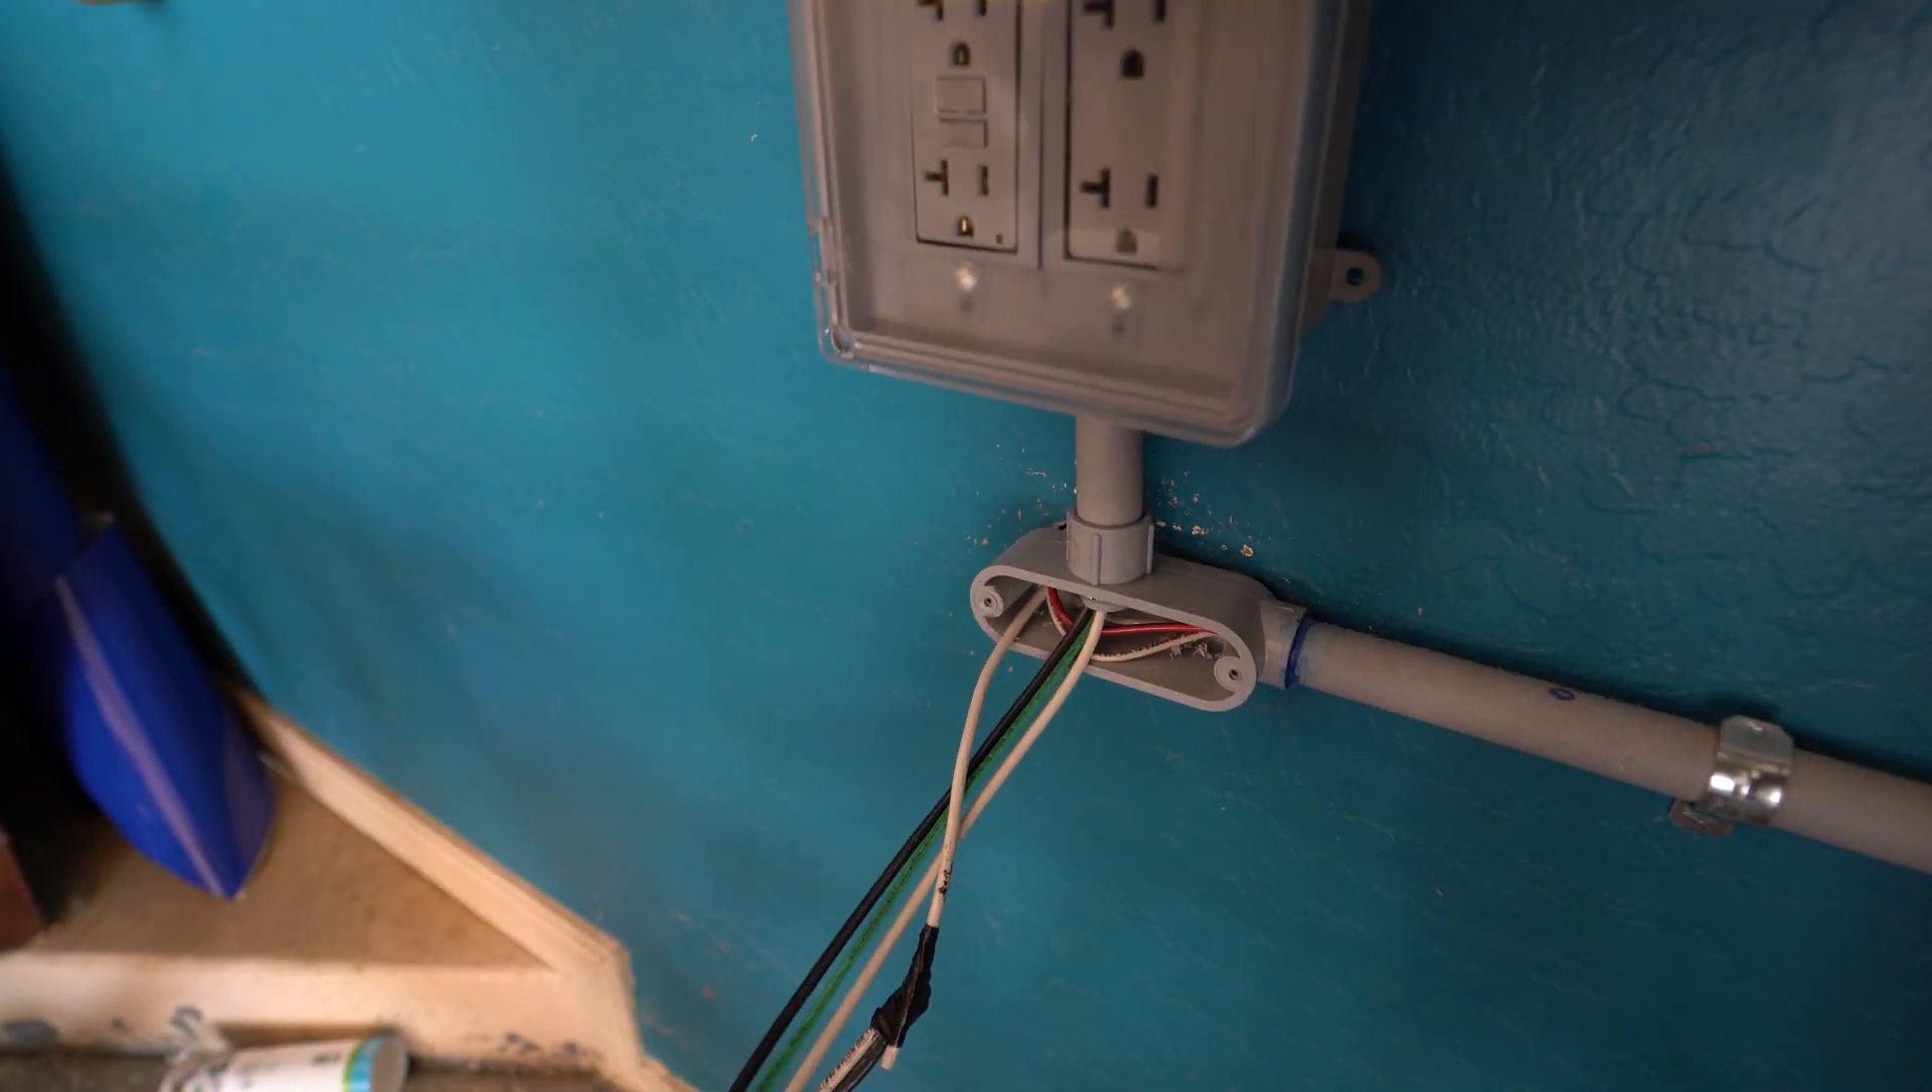I connected the electrical box above the elbow.